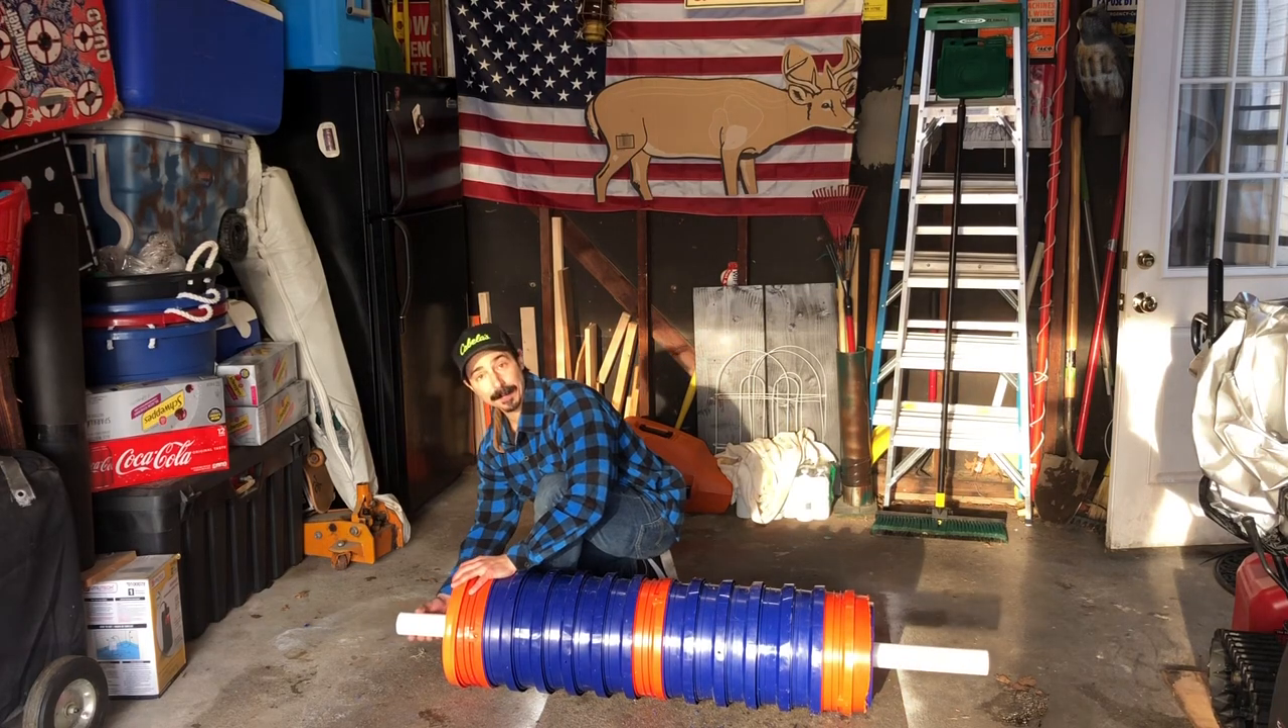All the buckets are now together as one.